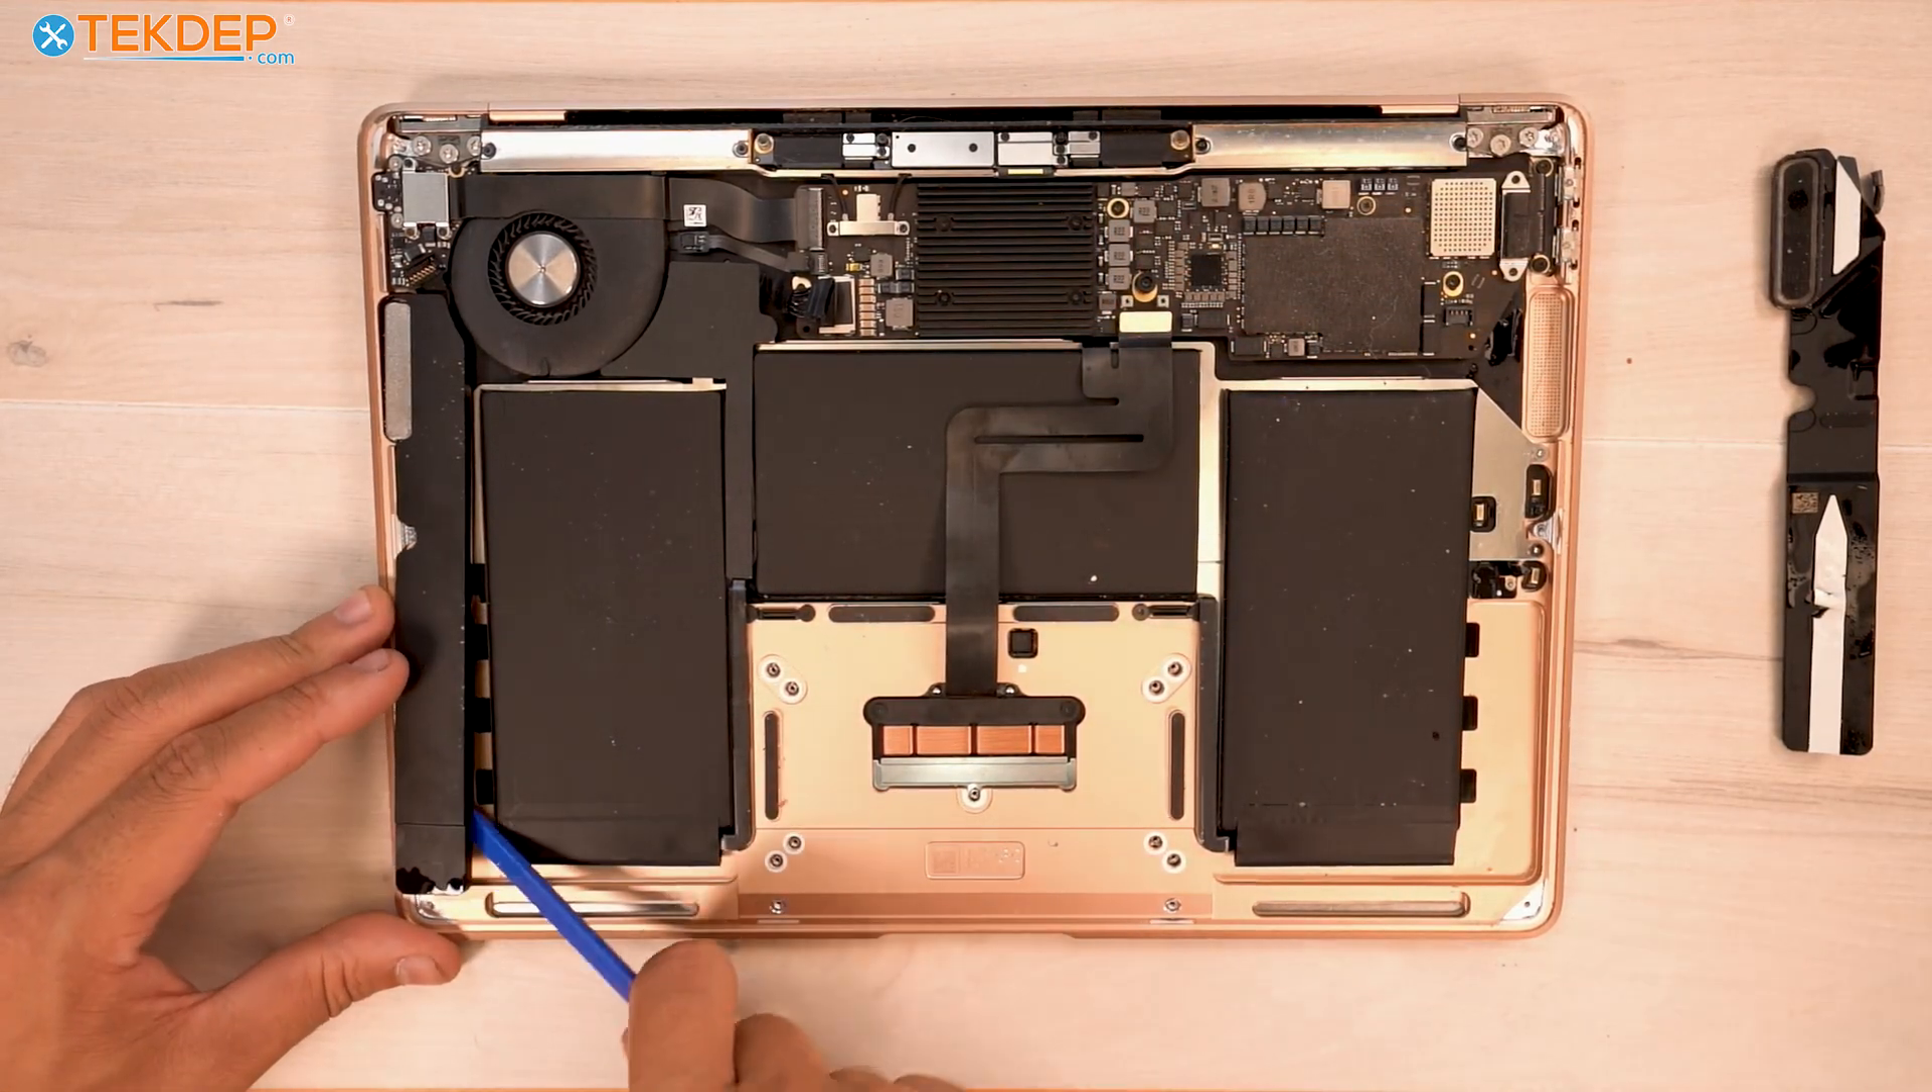That's our speaker on the right-hand side removed.